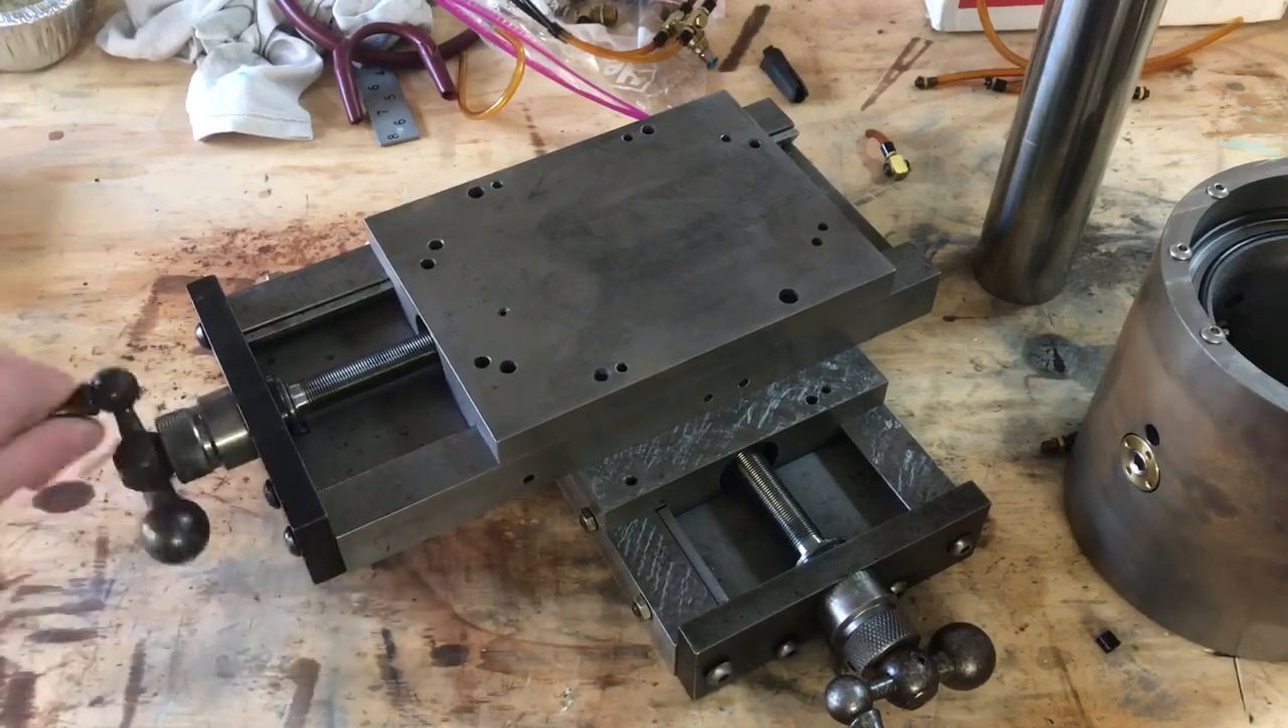Speaking of CNC, you will notice that I've still got the original hand wheels on here. There's no motors on it yet.